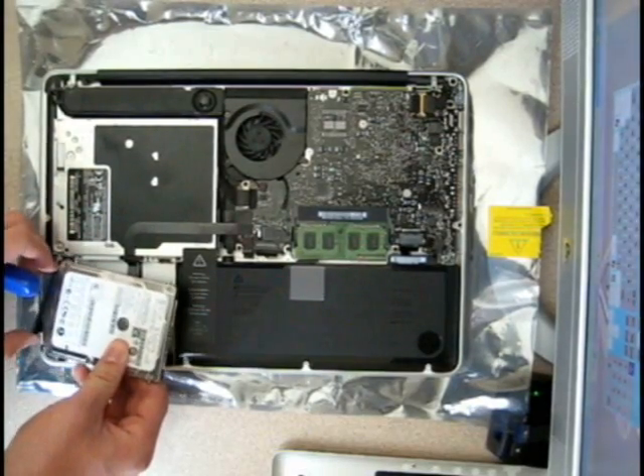And there we go, the hard drive is out.